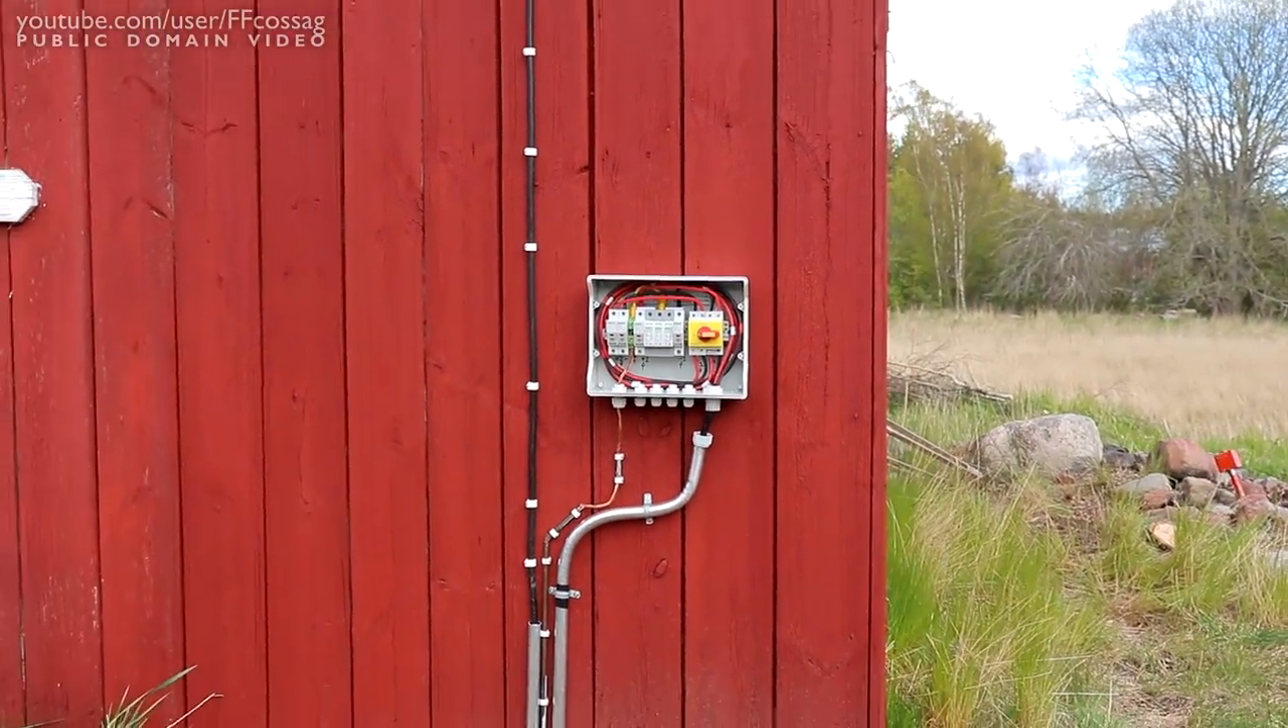So everything's put back as it should be. I just have to screw the caps on and put the front back.